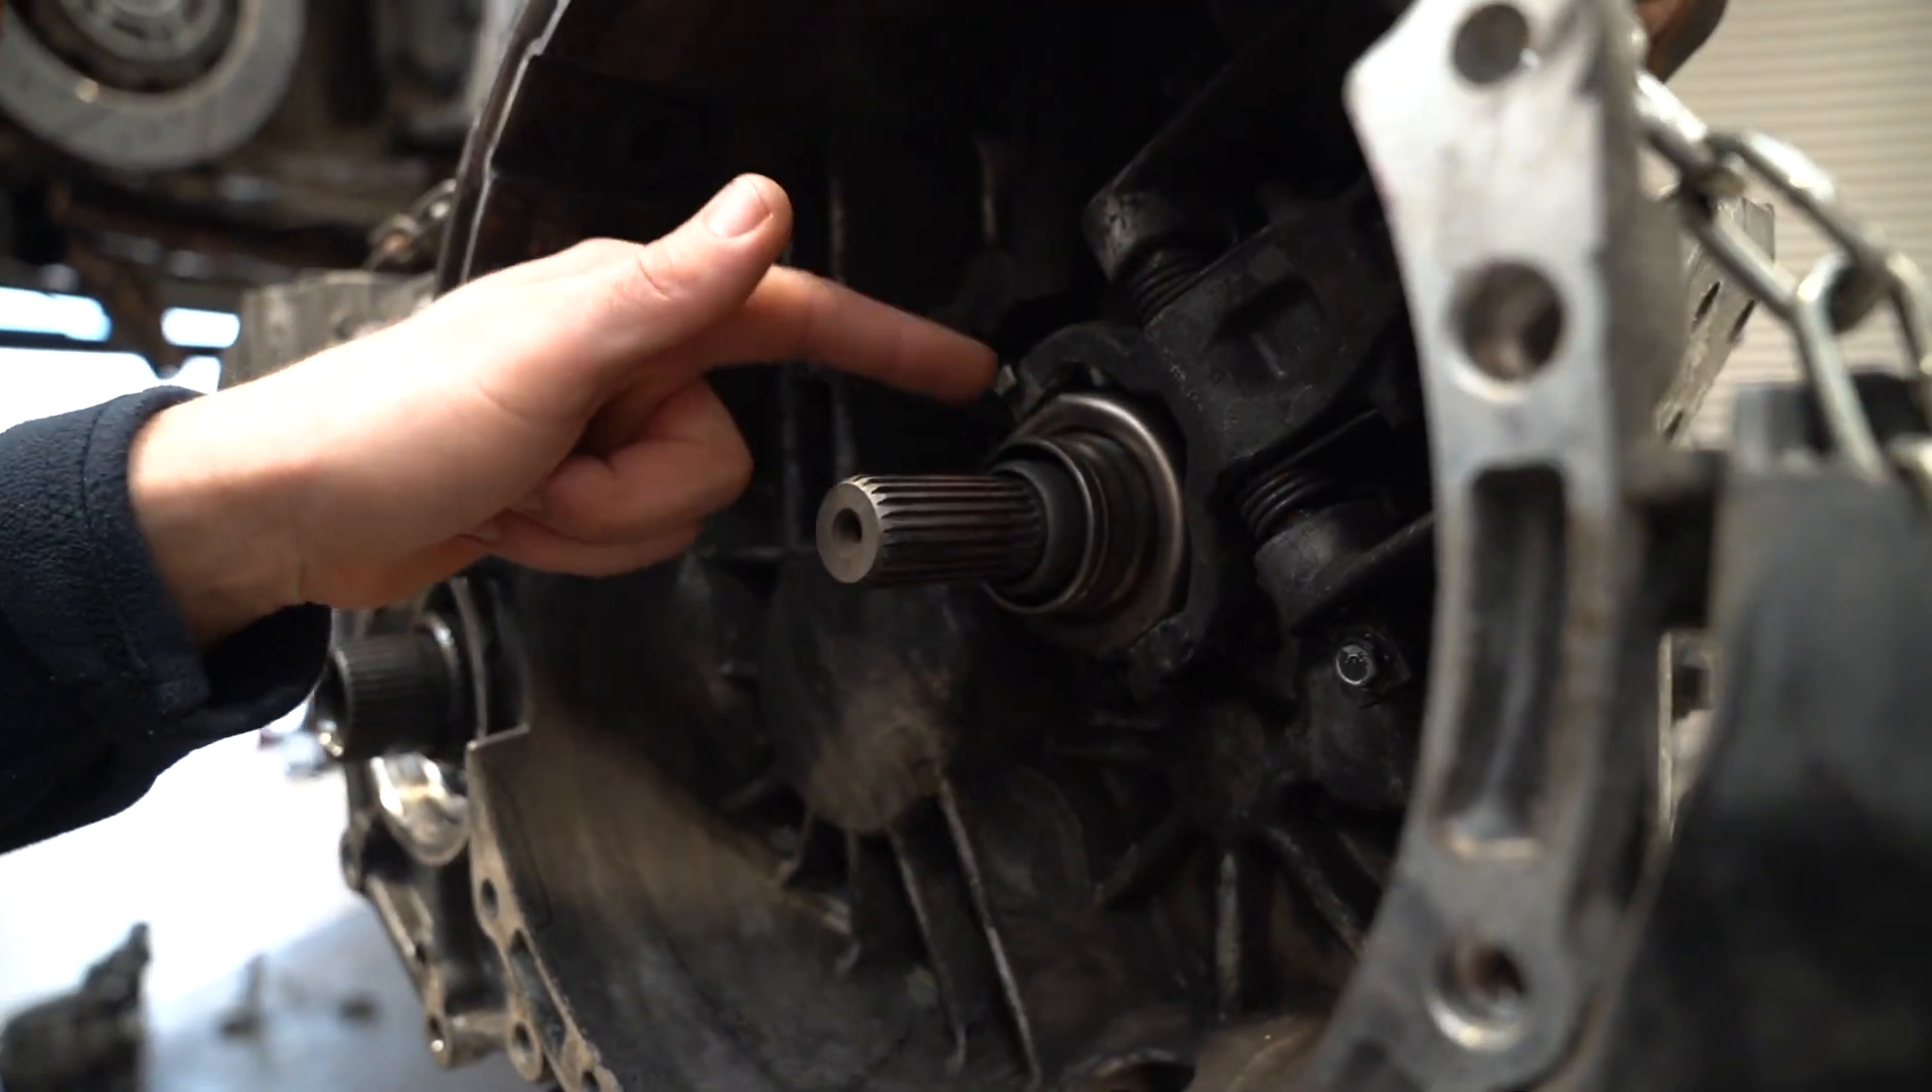So the gearbox is out as you can see.